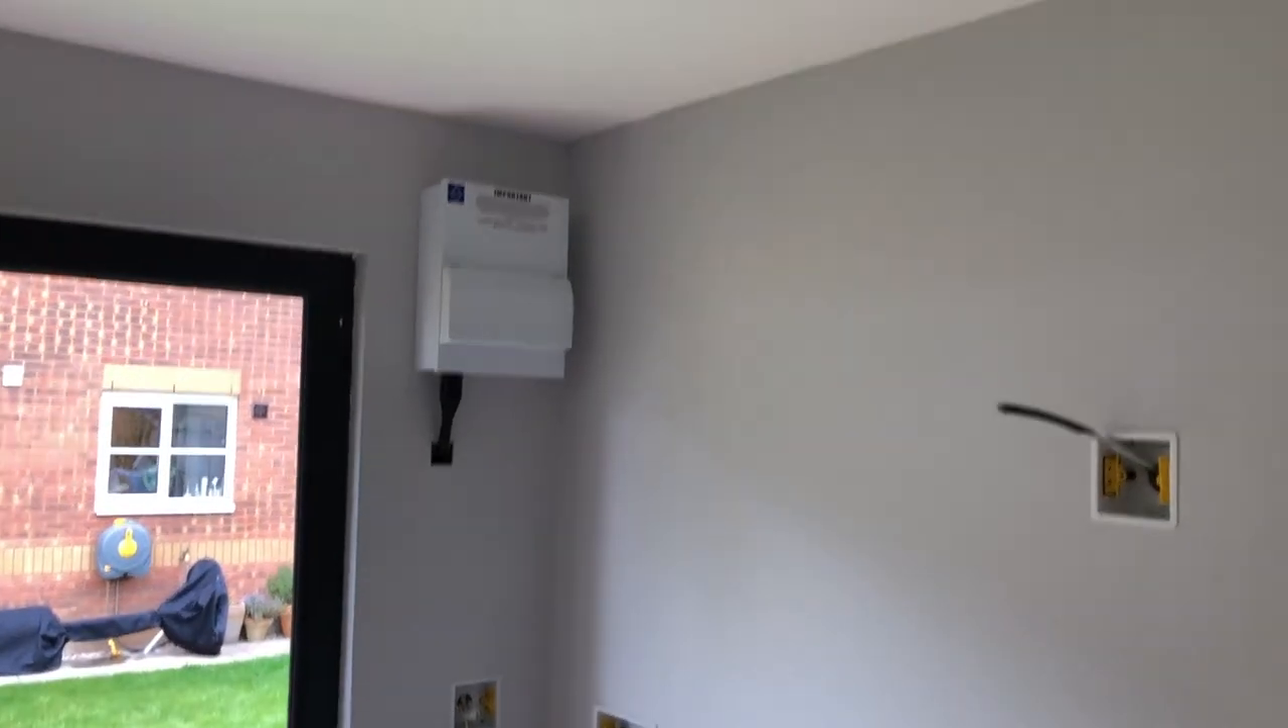I have just finished putting the consumer unit back on my wall.